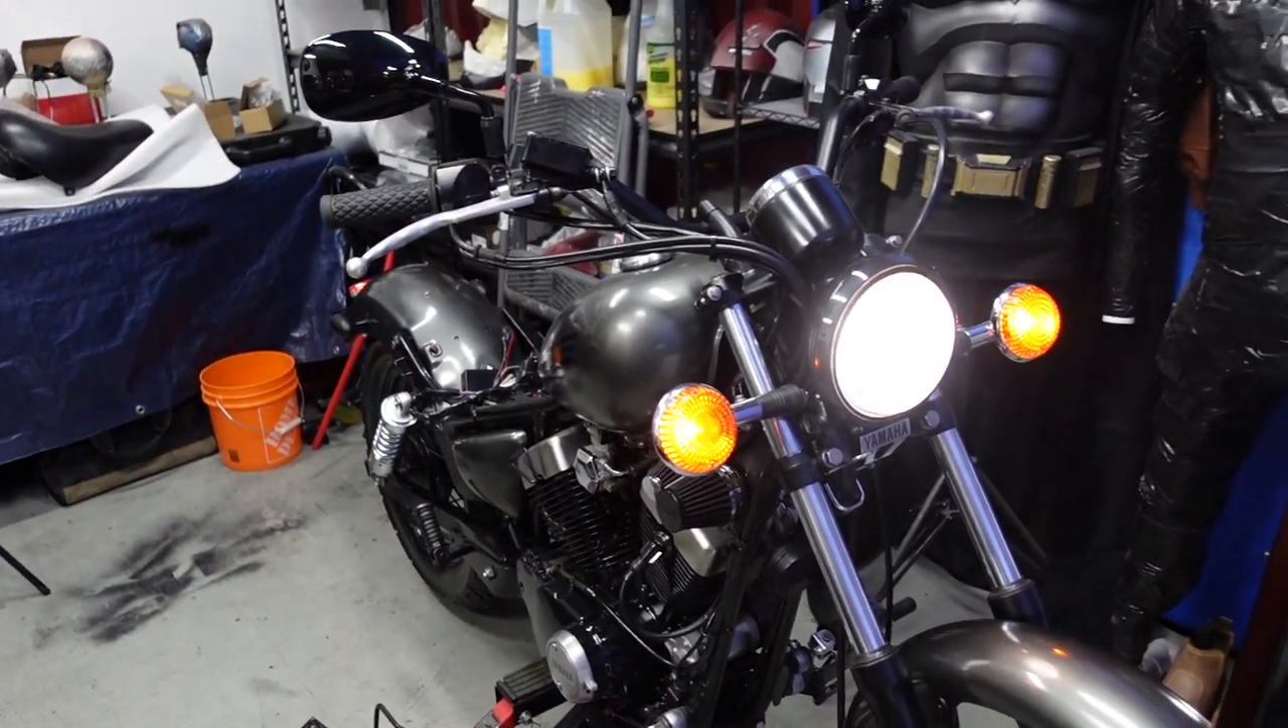Now to do the front signals. All right so I installed the front signals.